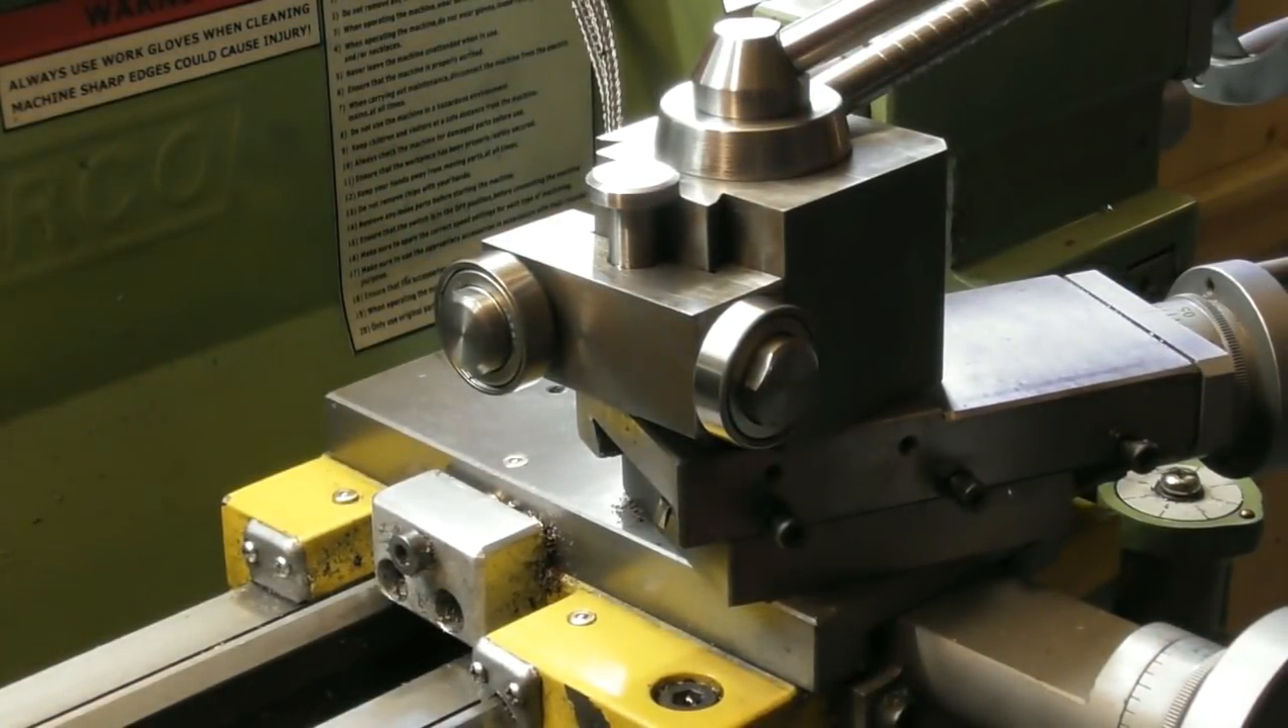That is the pusher tool assembled.